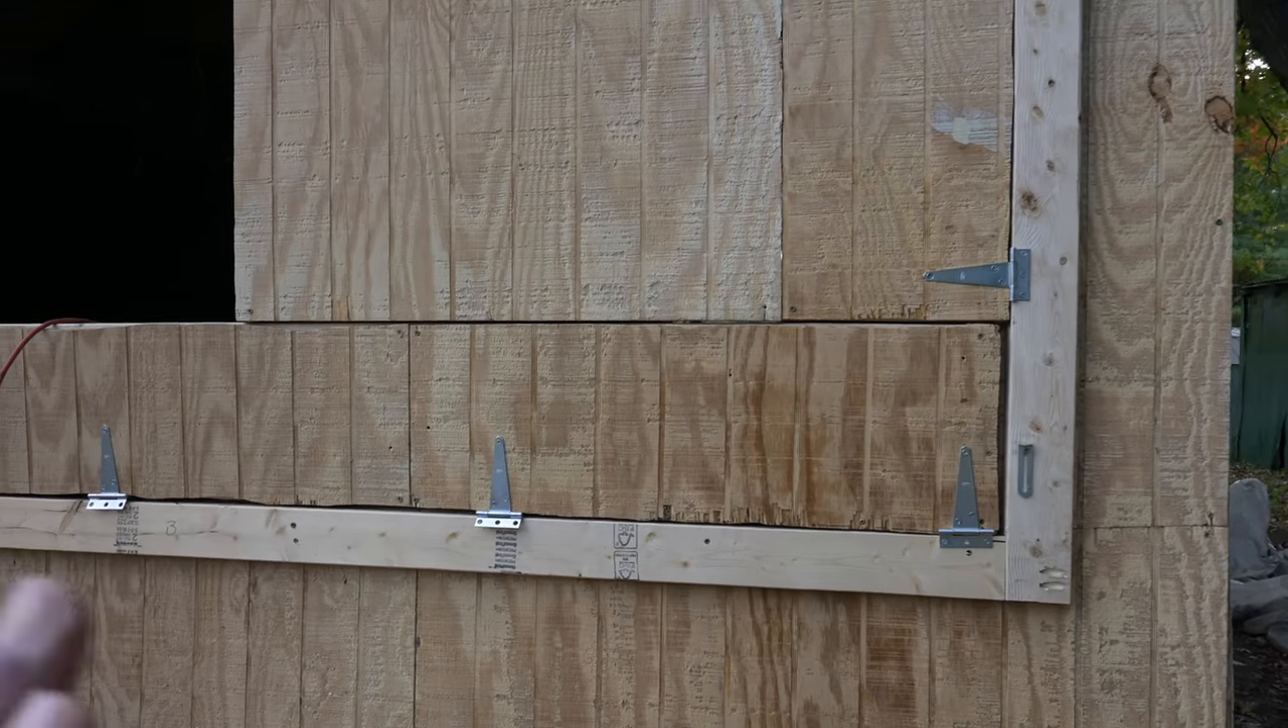And I have a little bit of the hardware attached.